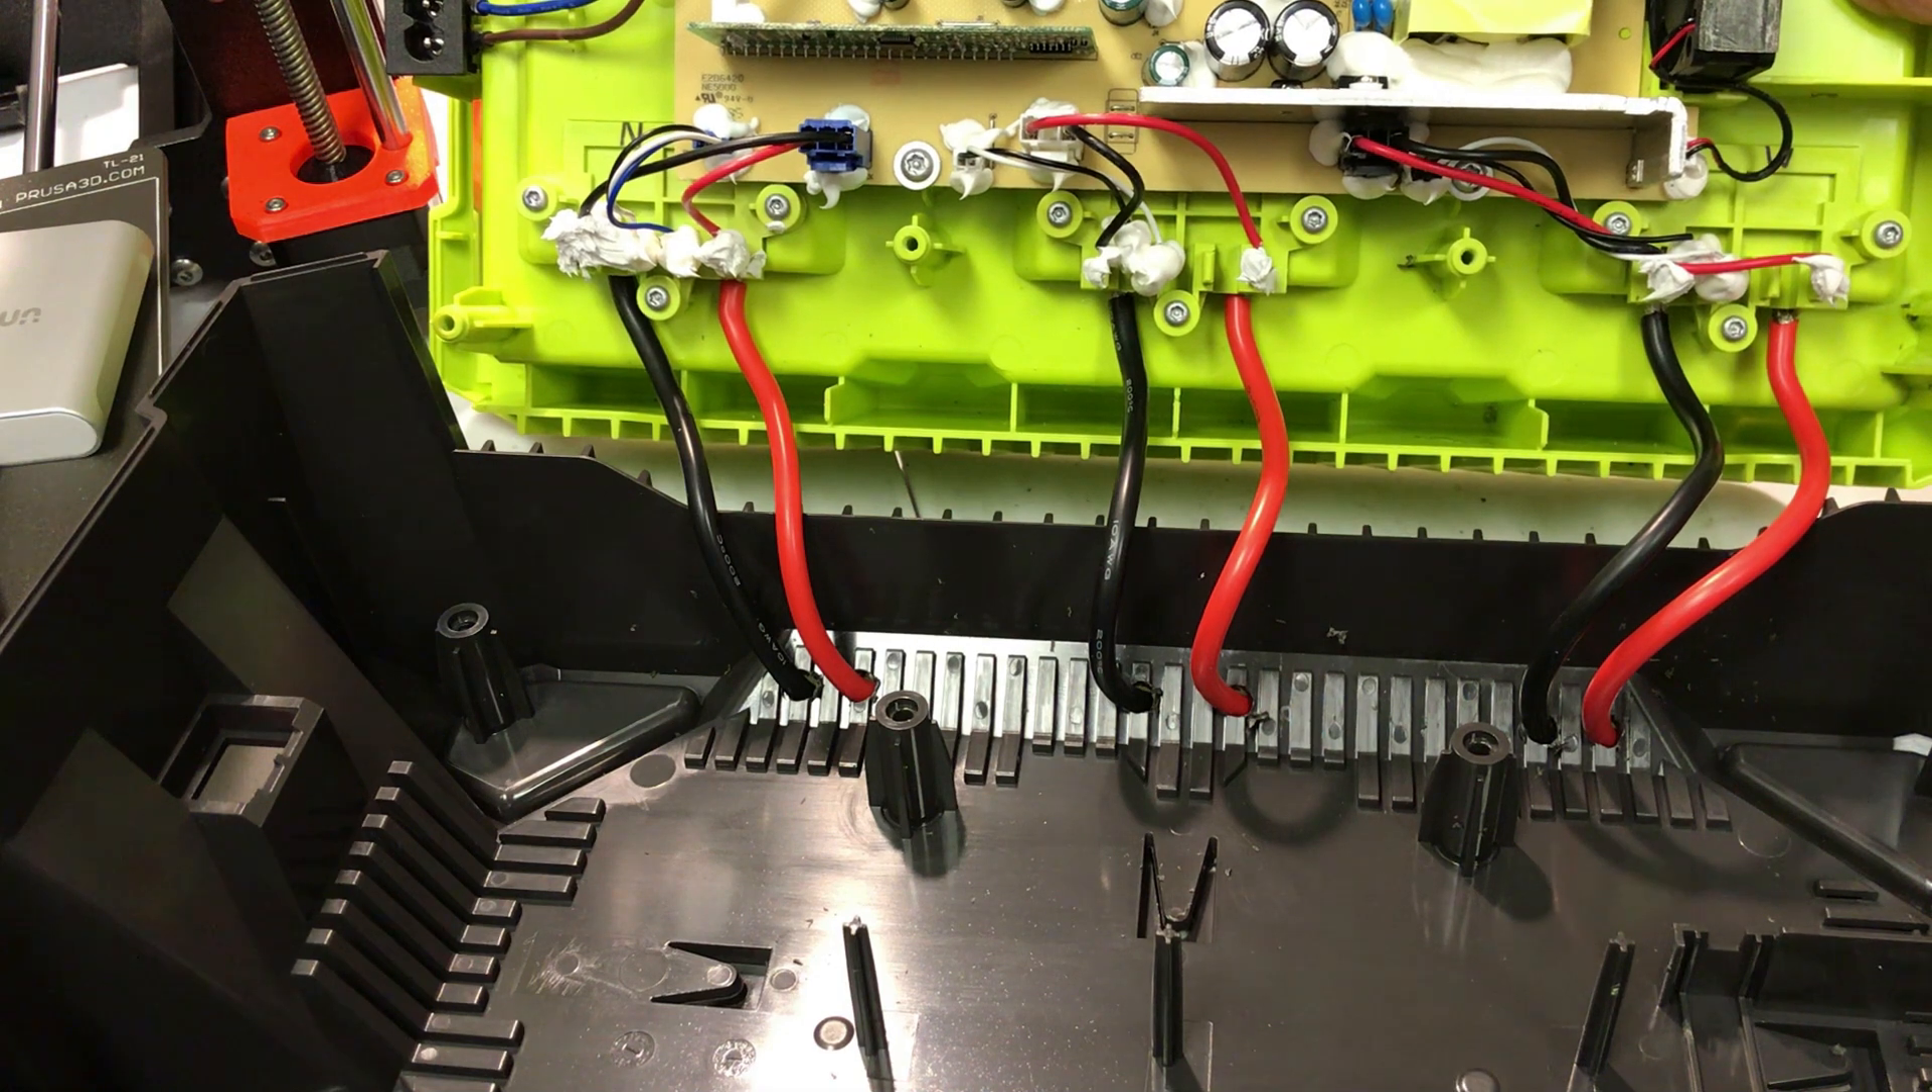Got the wires fed through the holes.